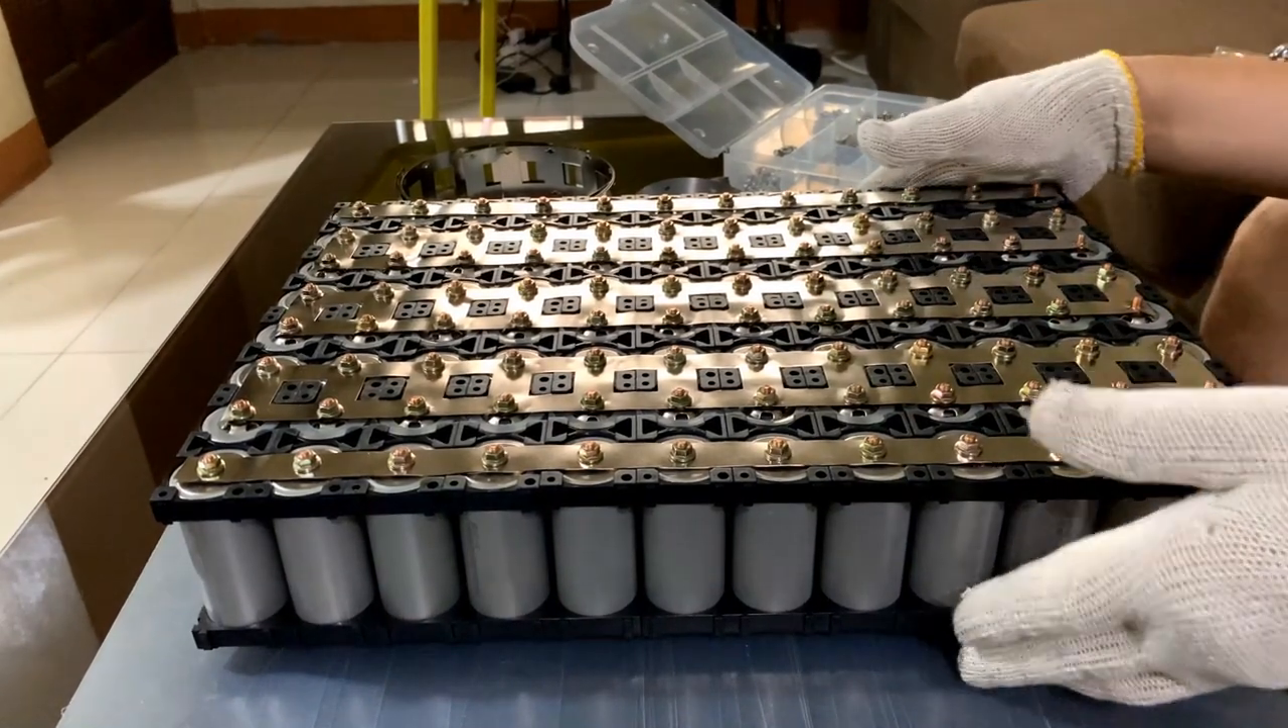Ayan, natapos na rin natin kabitan ng tabbing wires.